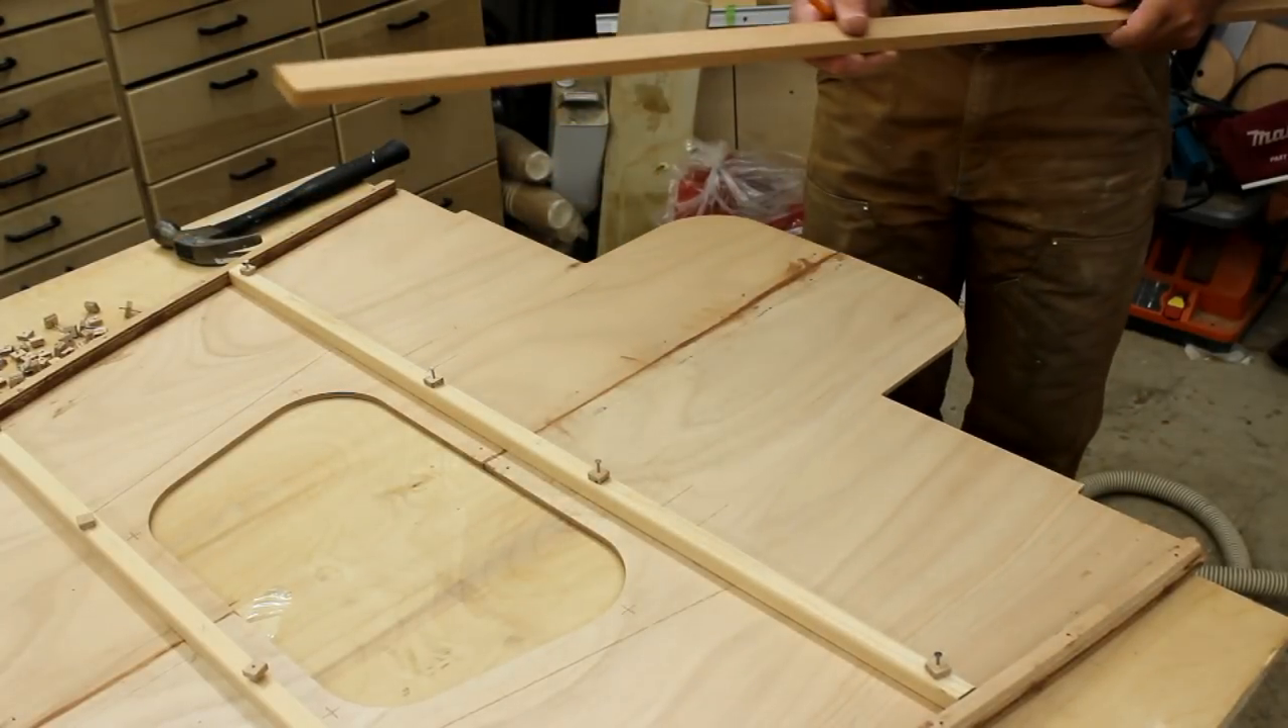So I've just temporarily nailed down those two cross bracings.